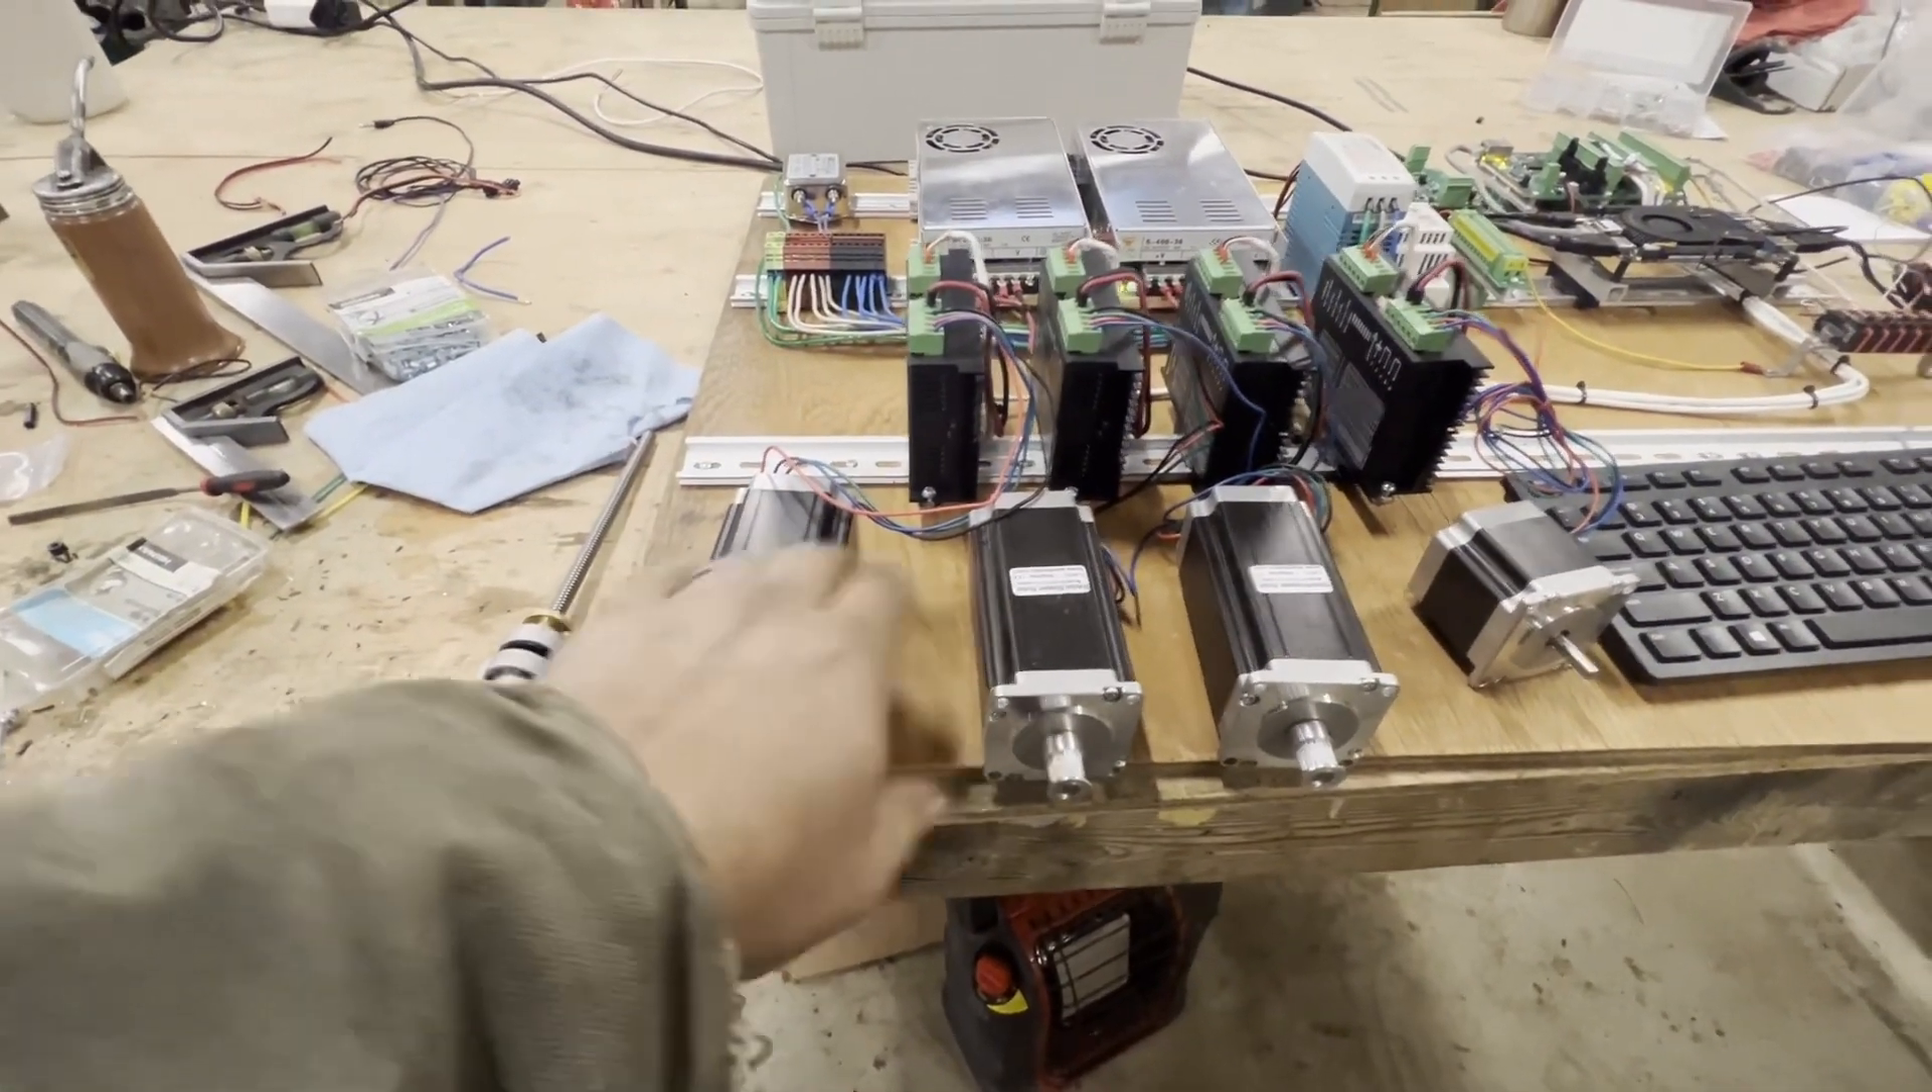I don't have my CNC table yet, I just have my motor set up, so I have my X, my Y, and my Z here.